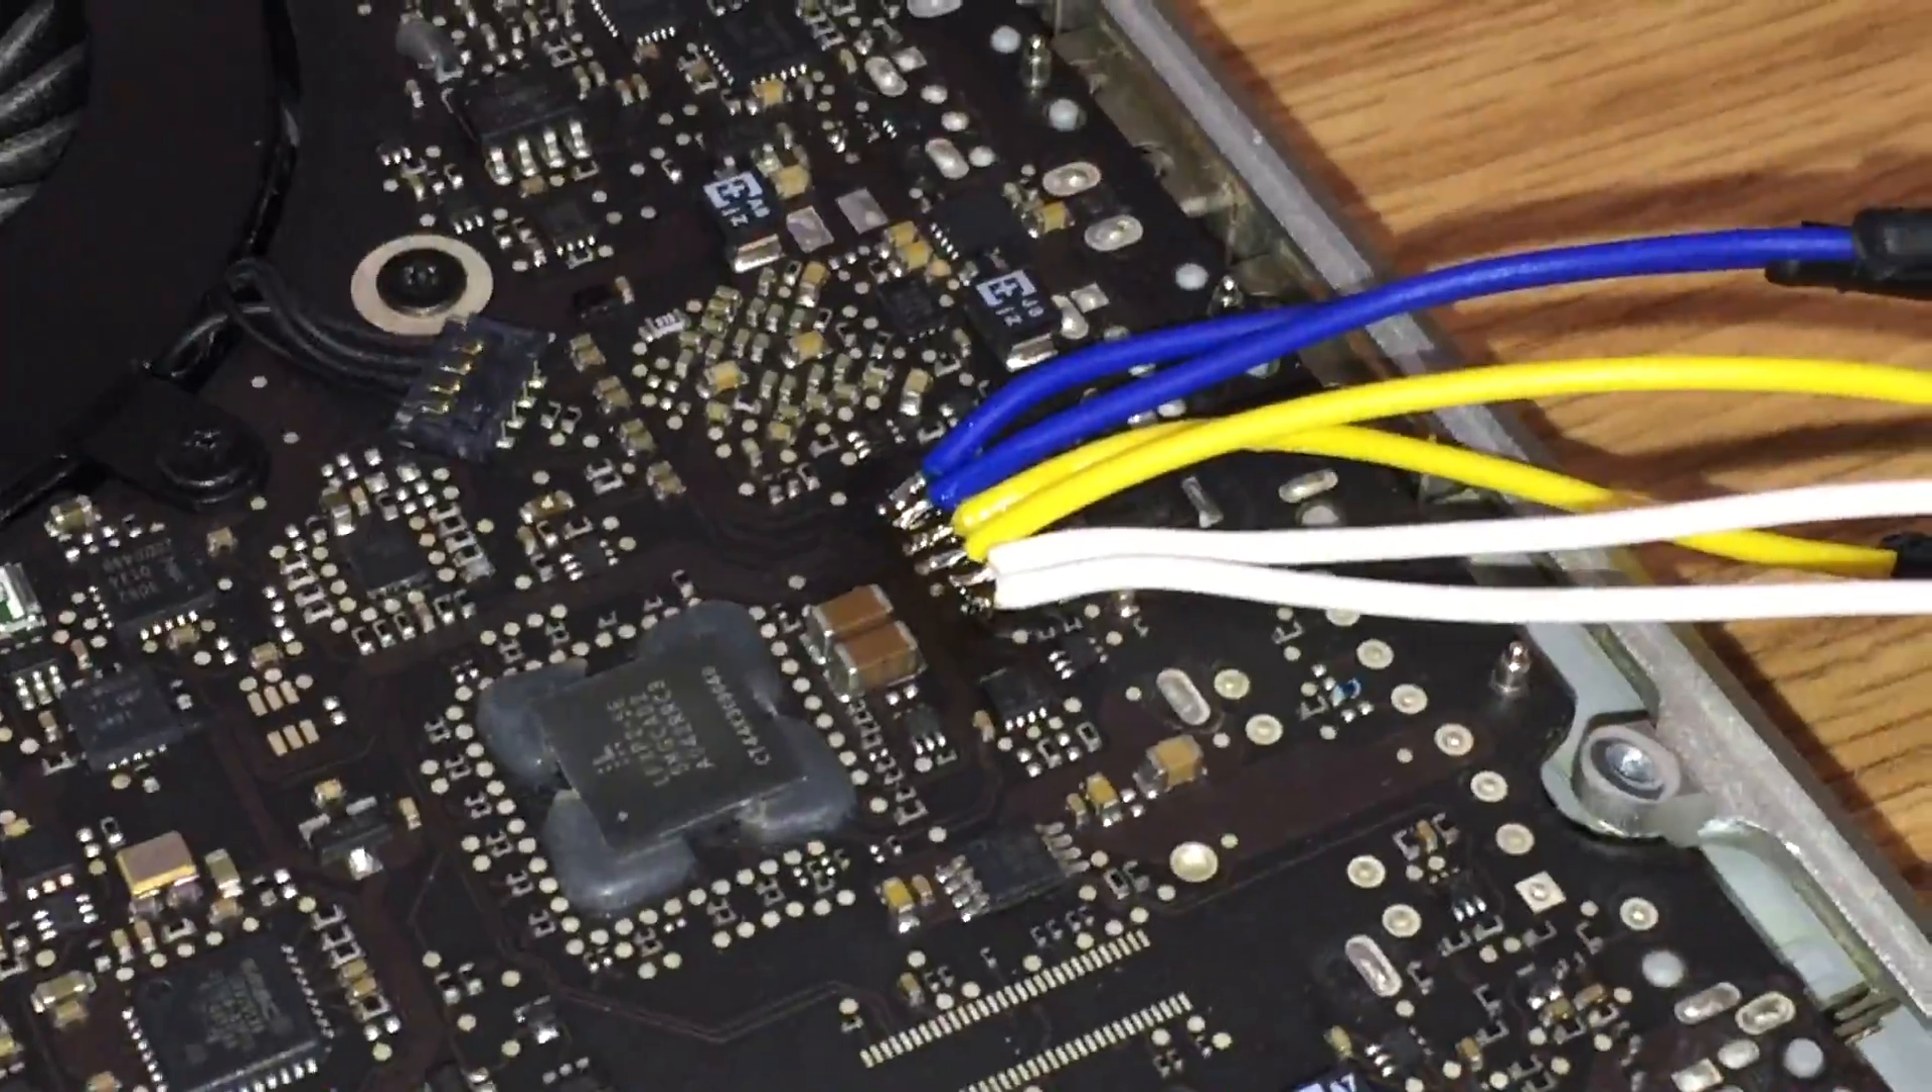Alright so as you can see here I've gone ahead and removed the back of the machine and as you can see here I've gone ahead and soldered on a few wires to the JTAG header on the logic board.